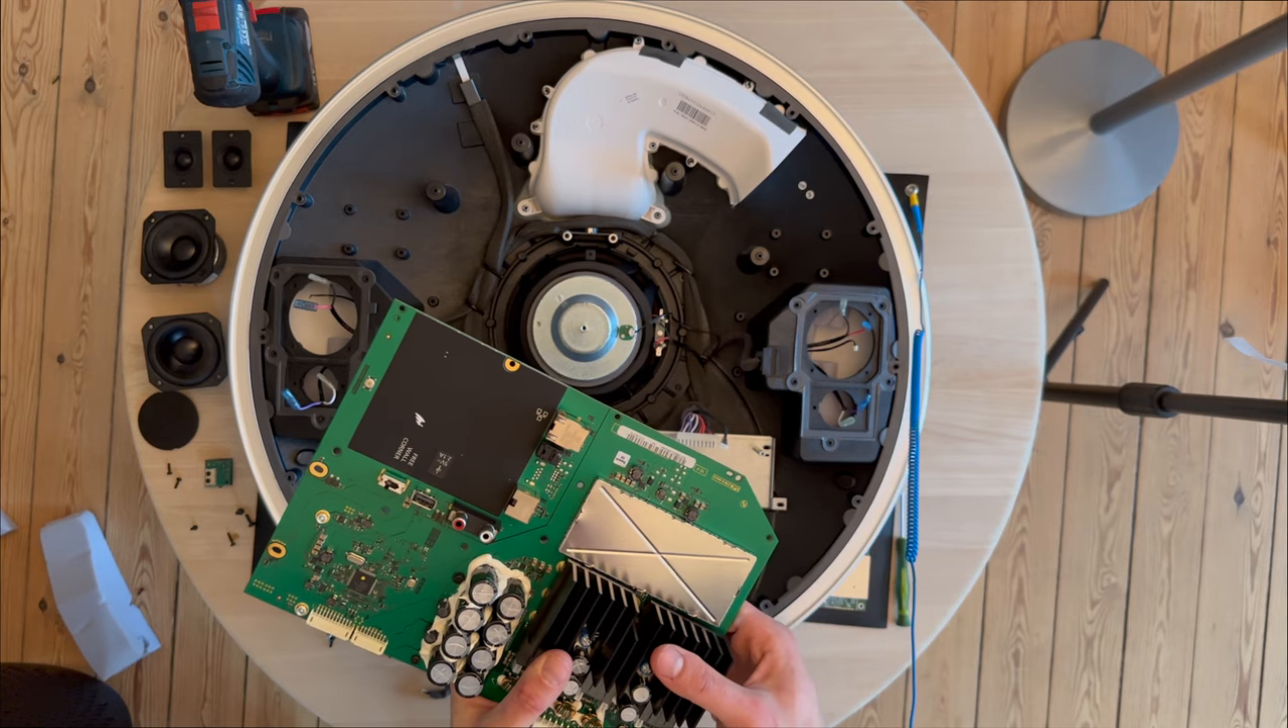We have removed the main board from the bioplay a9 and the next step will be the power supply board.